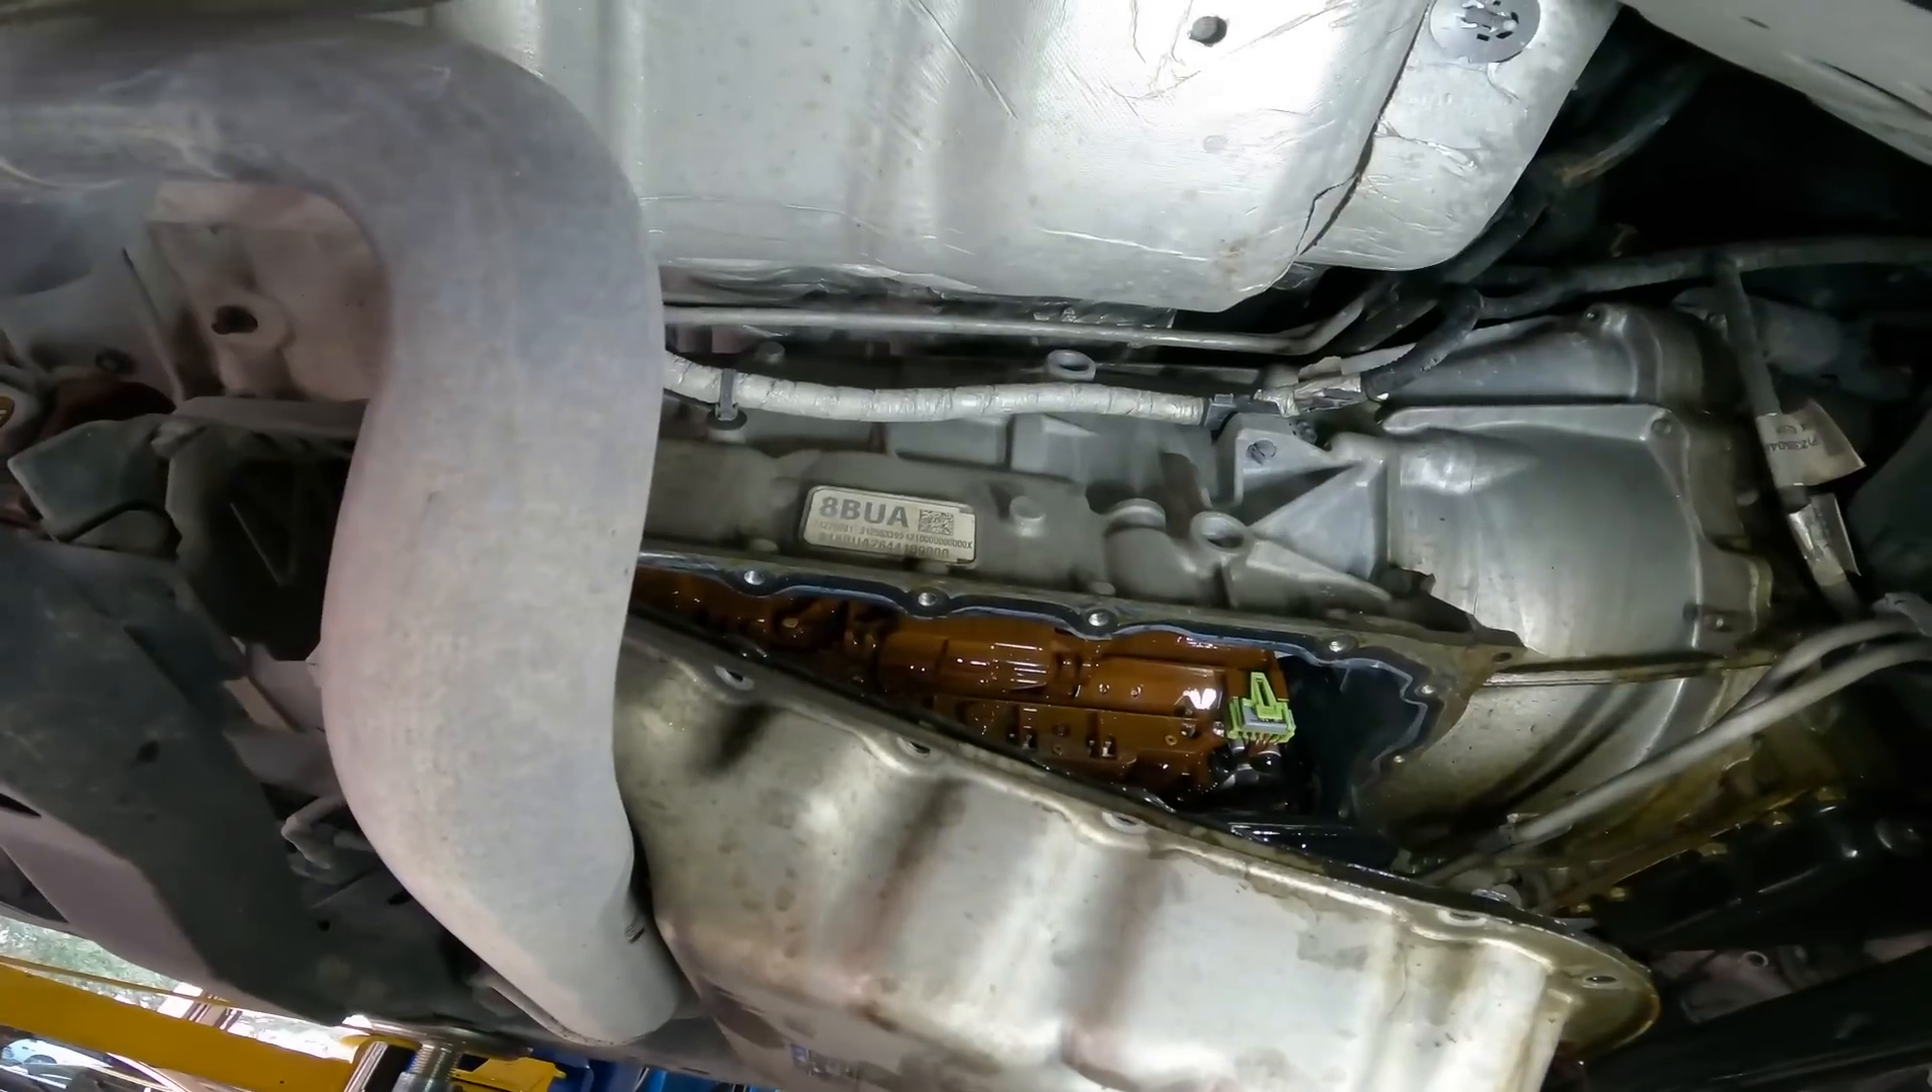See this exhaust right here is in the way.